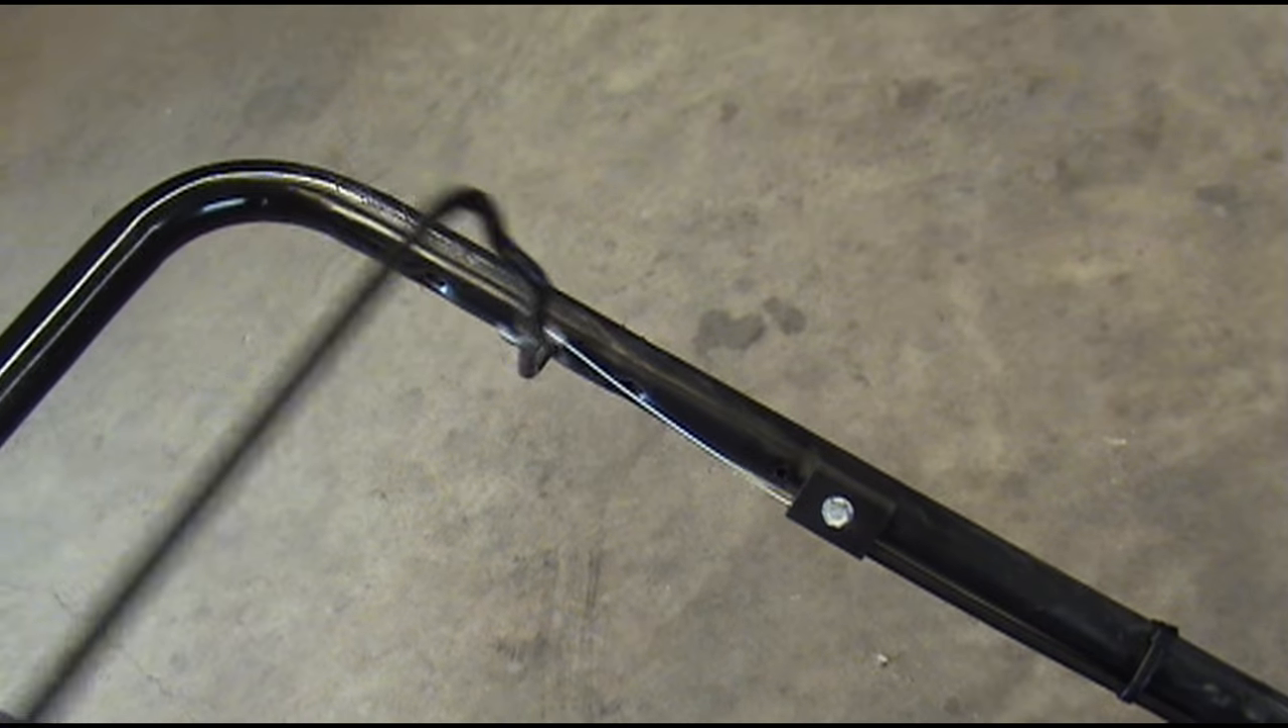Okay we've got our cable screwed down here with a self tapping screw you can see I got a little slack here.